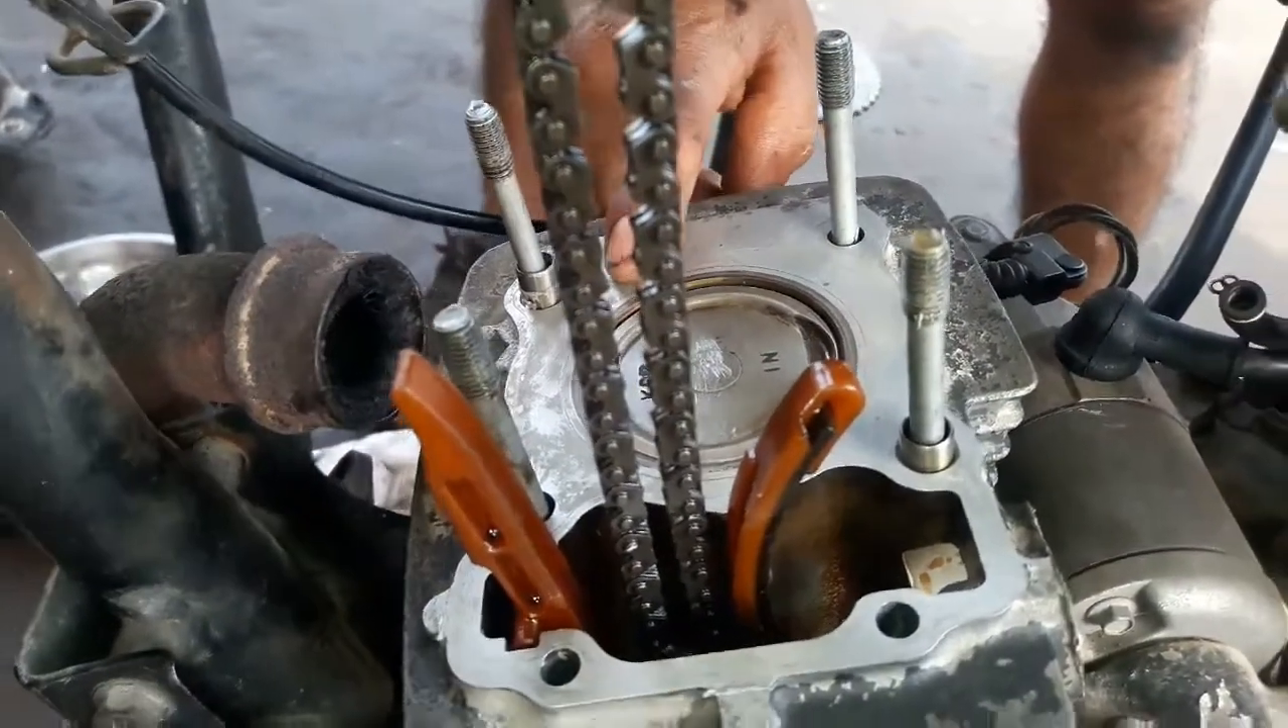Ahora como ven colocamos las dos guías de la culata.